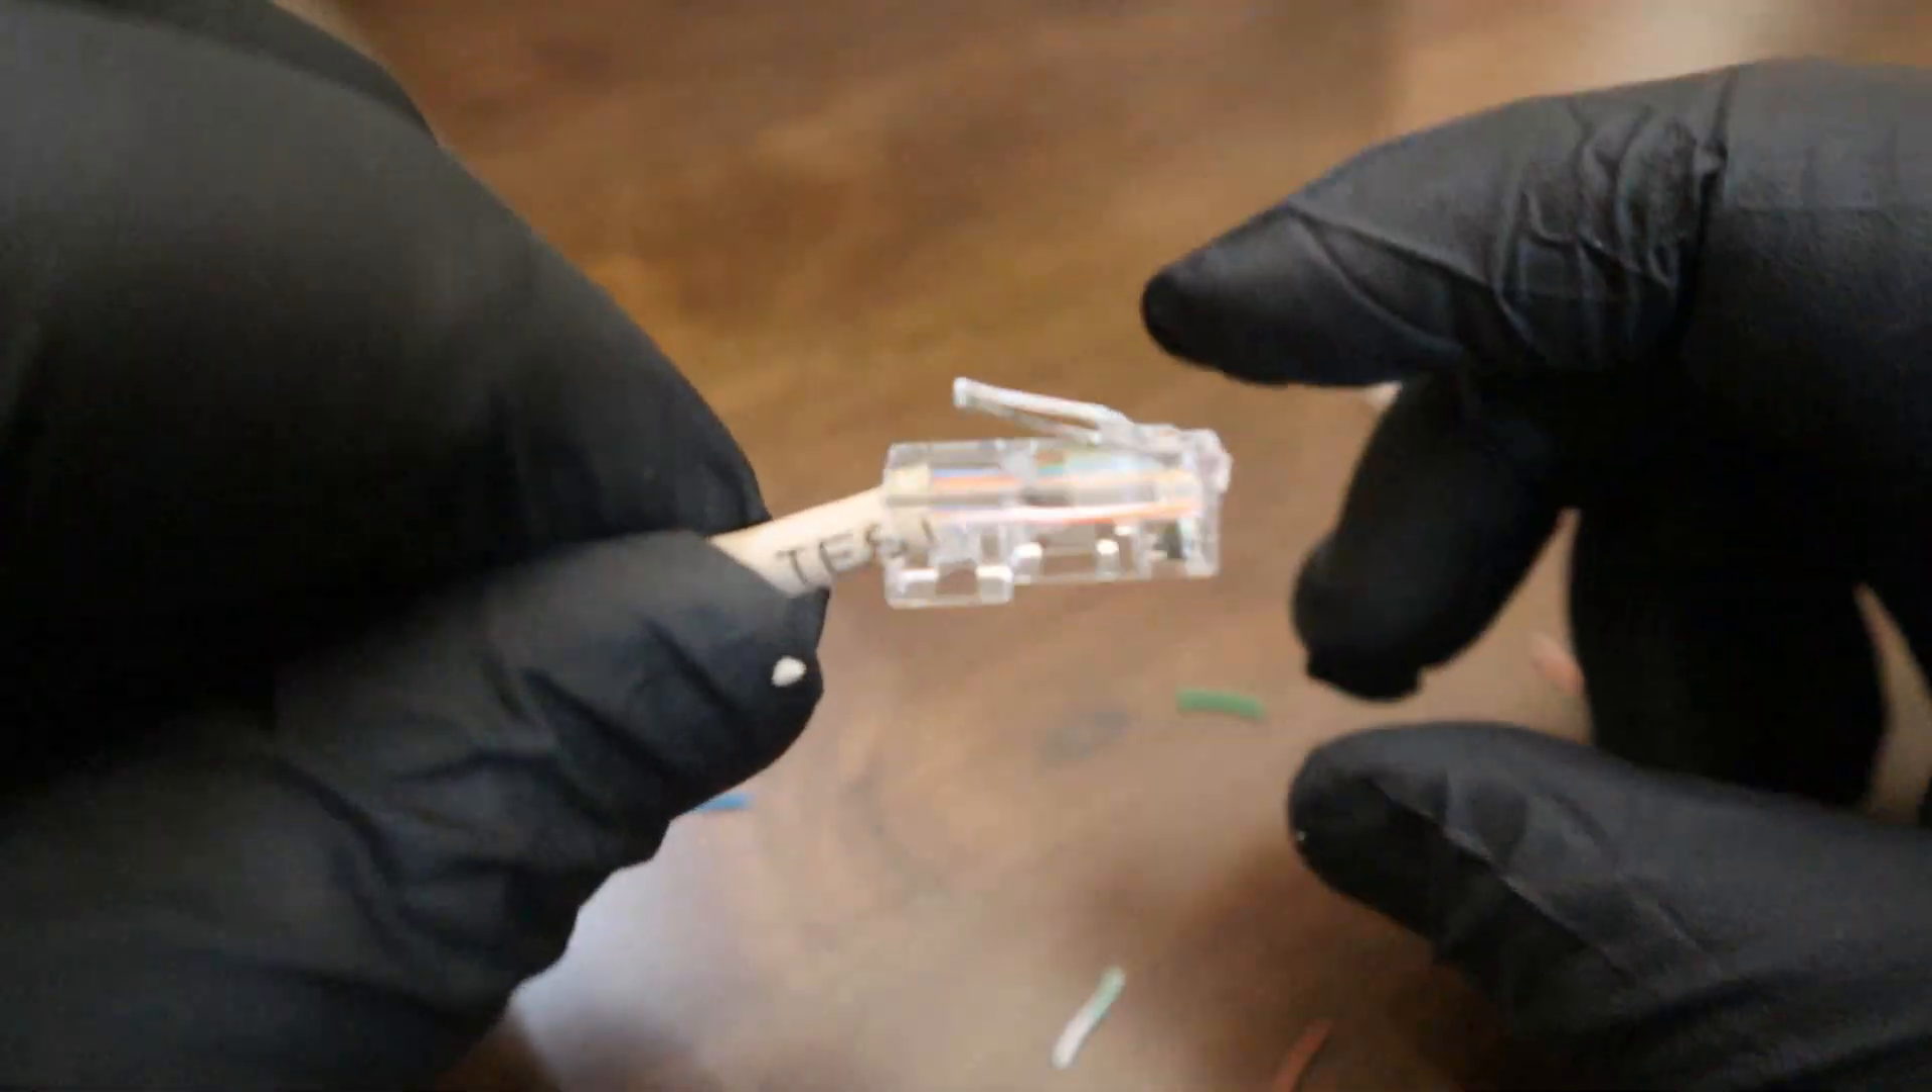There you go that's my first connection my first plug made.